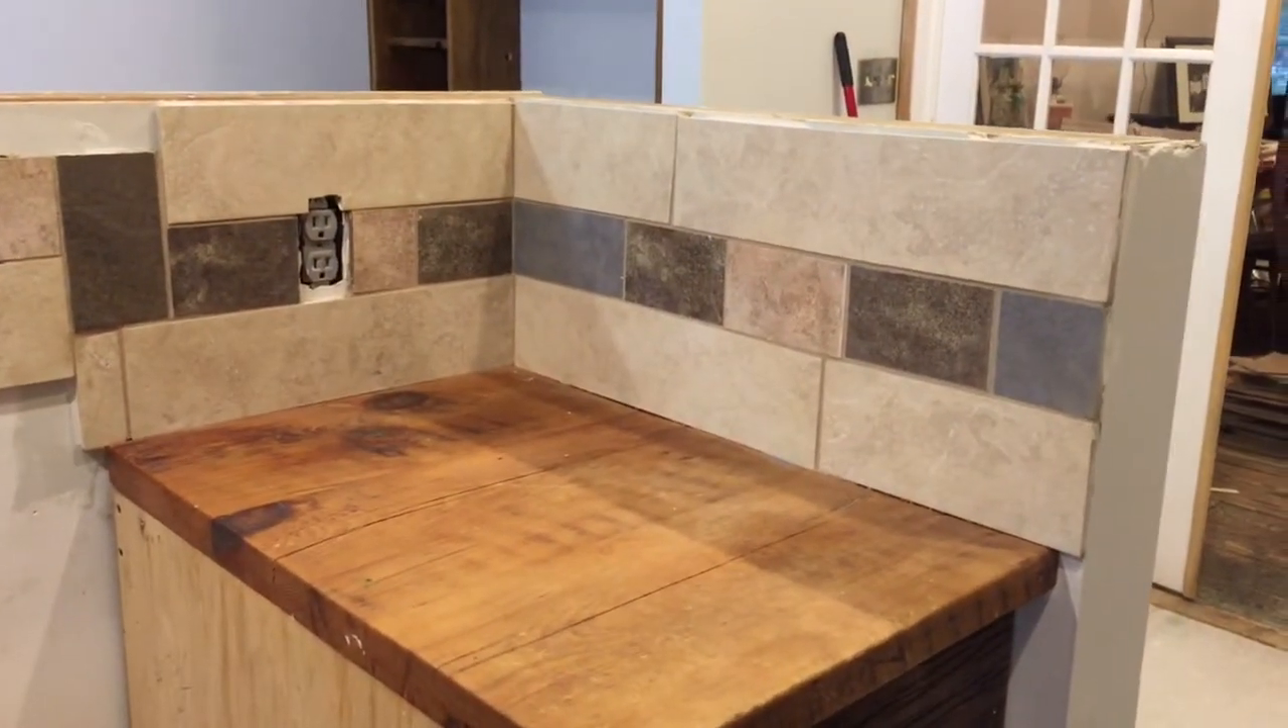This is the opposite side of the counter where the tile is at and this part is also finished right above the cutting board.